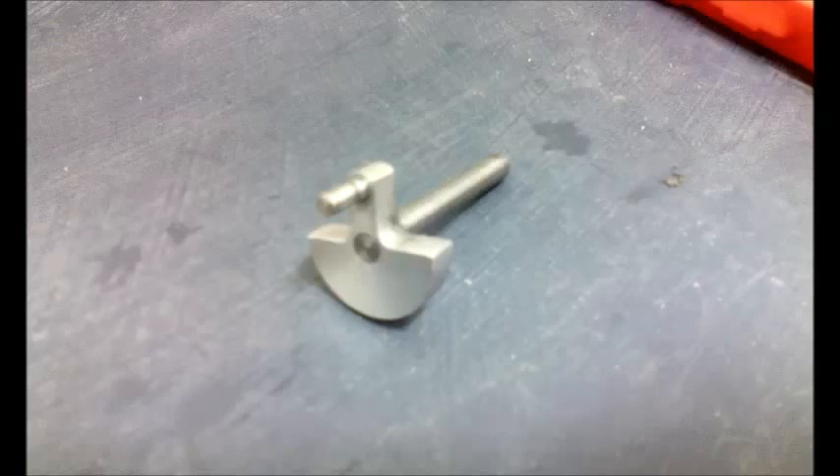I also made the axle and a pin for the crankshaft, which I pressed into their places using my homemade press.